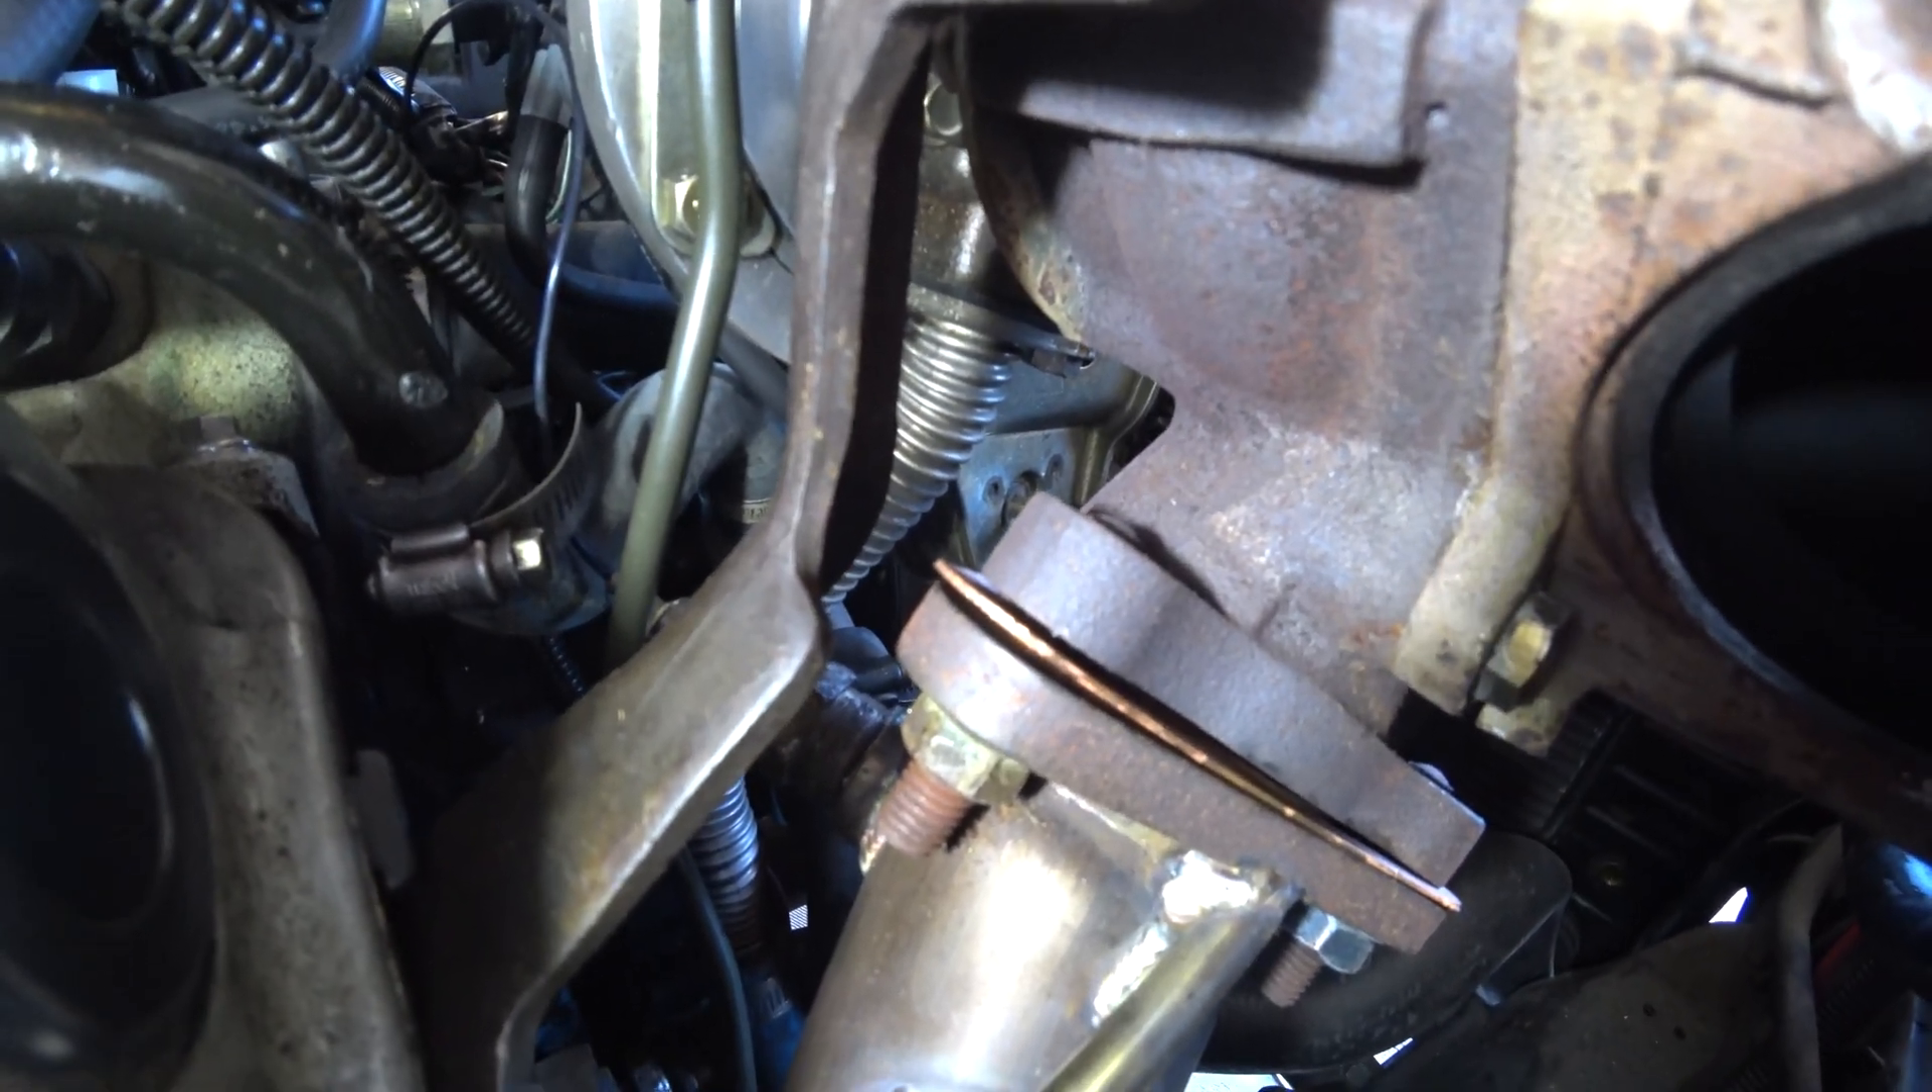You can see the gap at the base of the turbo.